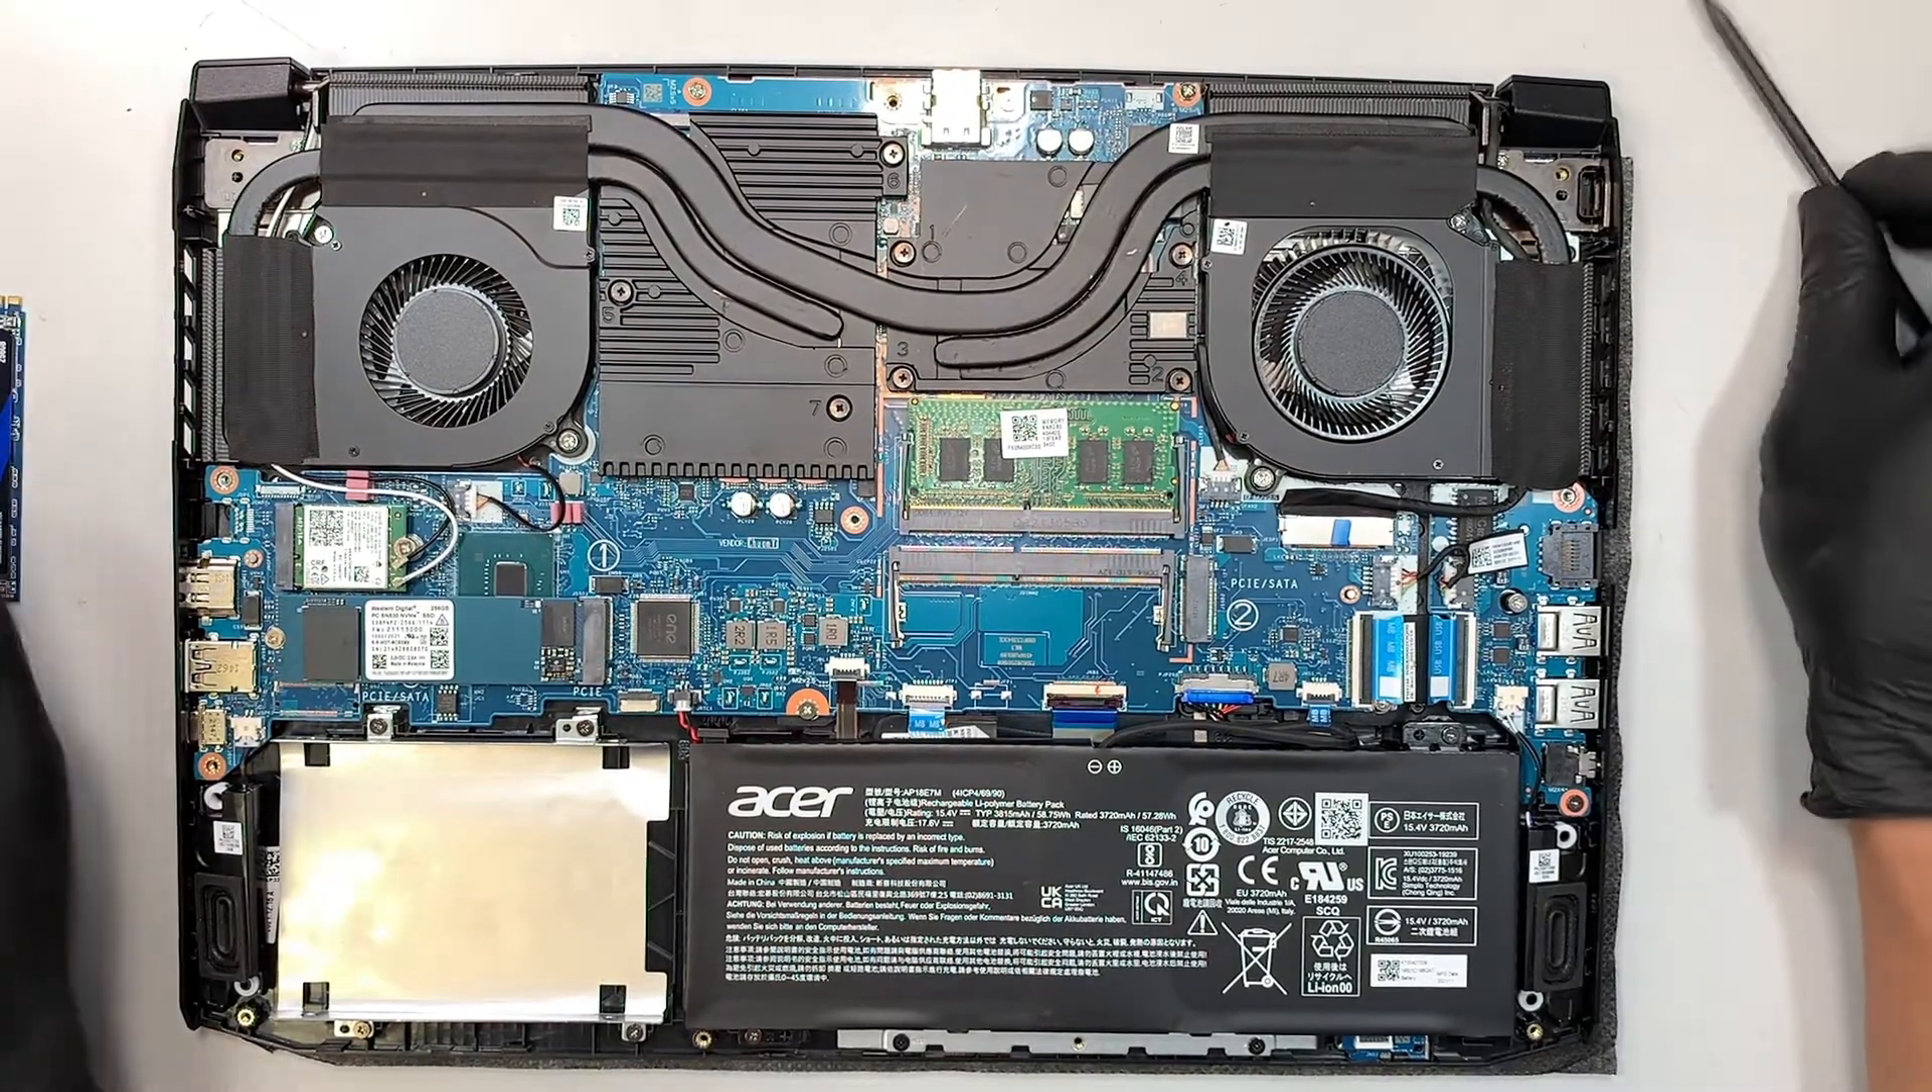You have the entire back cover removed.